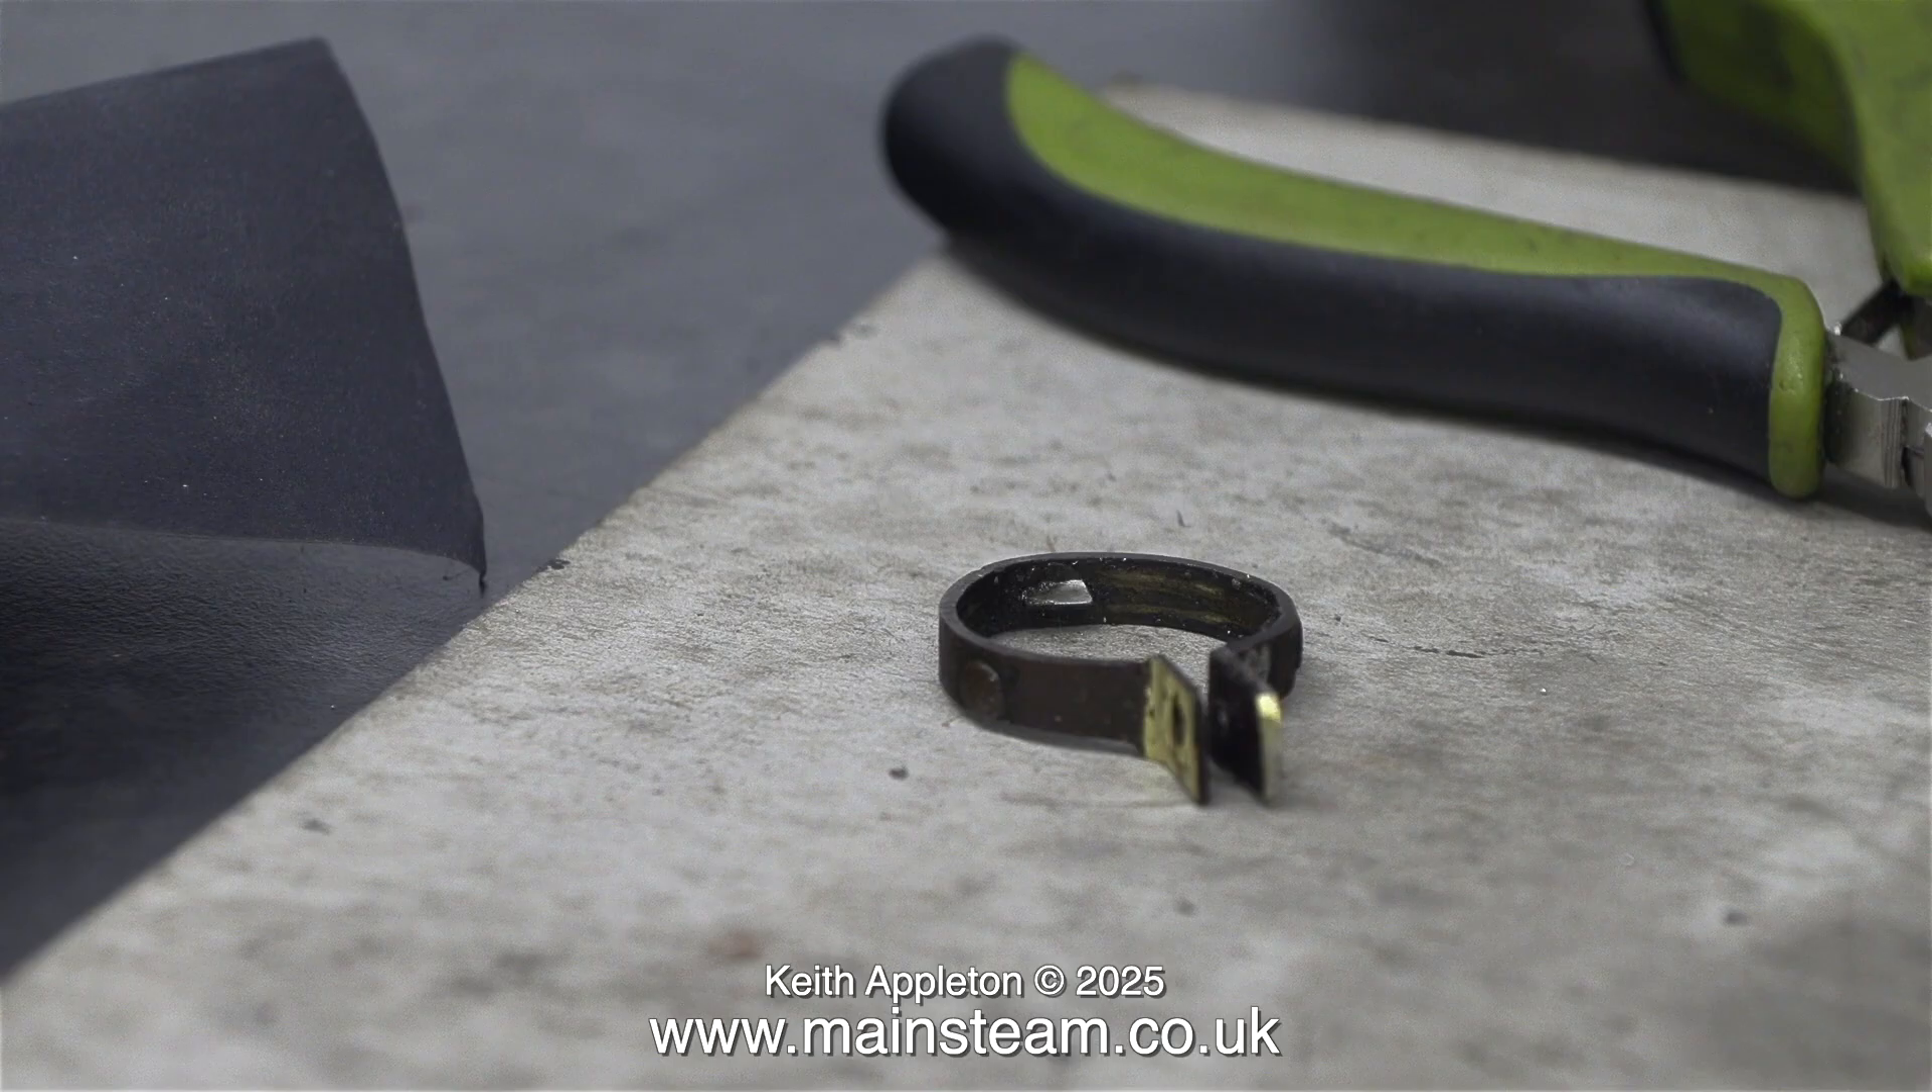Once I'd removed all the solder I heated the eccentric strap and then levered it apart with a screwdriver.